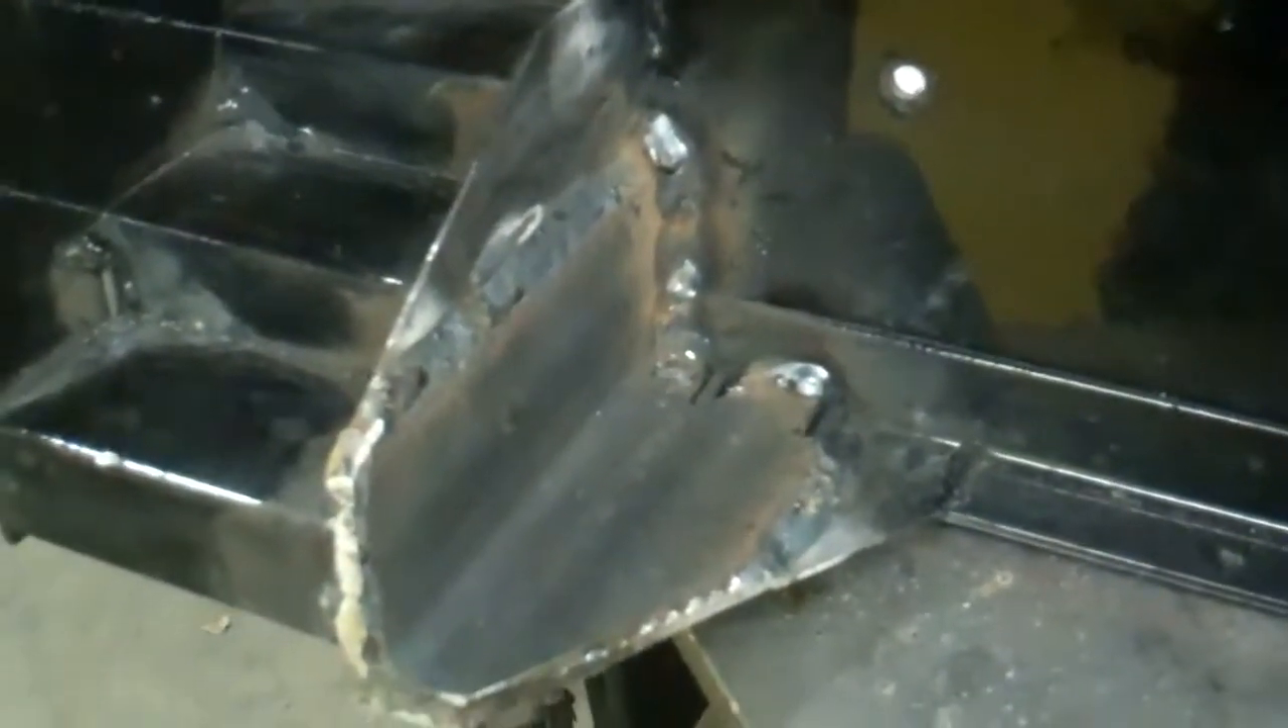Yeah, I got one of the pieces welded in there for the foot pegs.